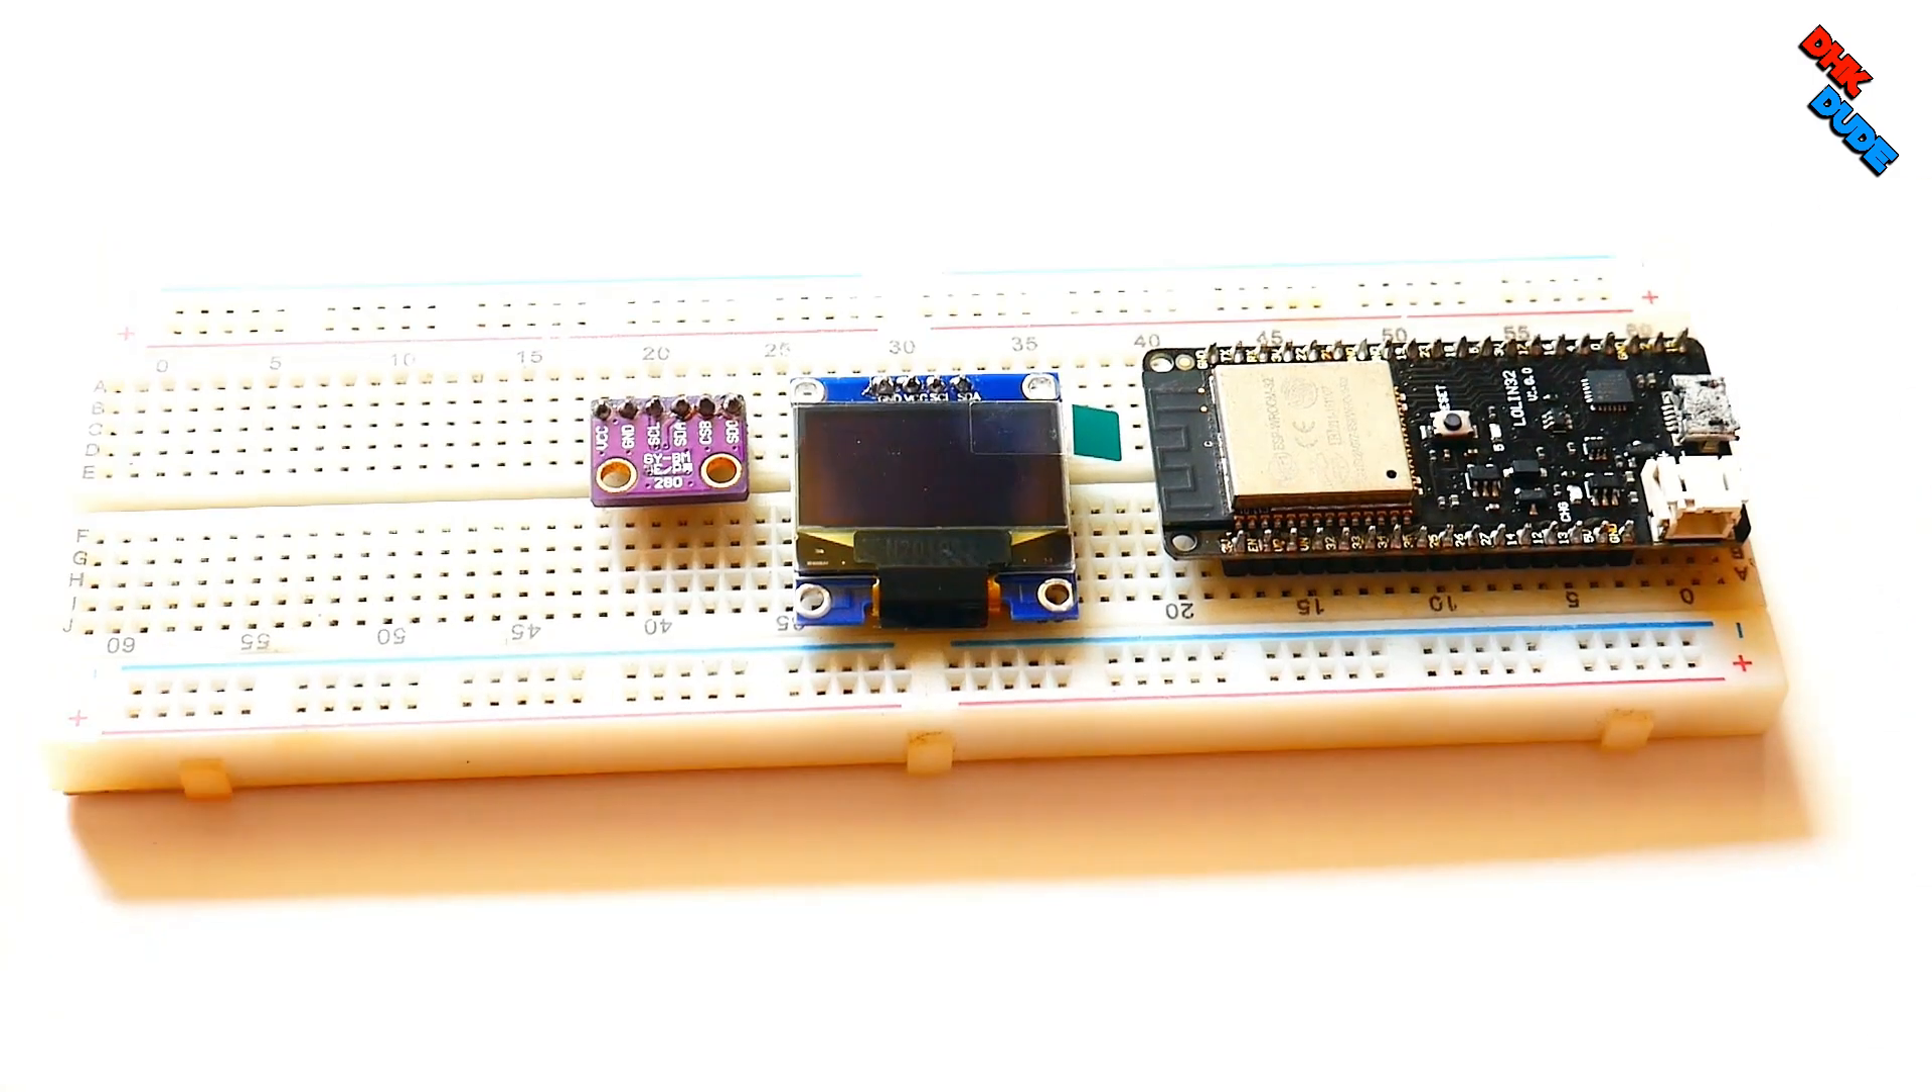So, all three required components installed on the breadboard. We are now ready to connect them using jumper wires.